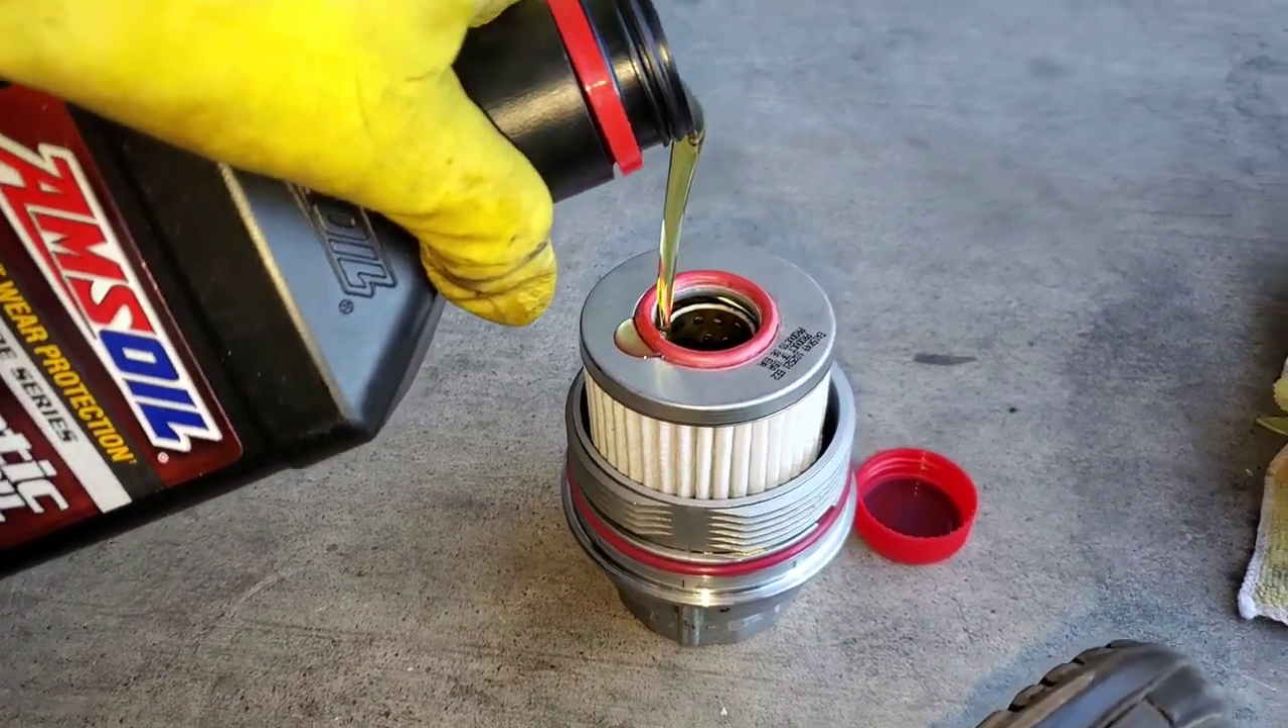We got our new O -ring on.